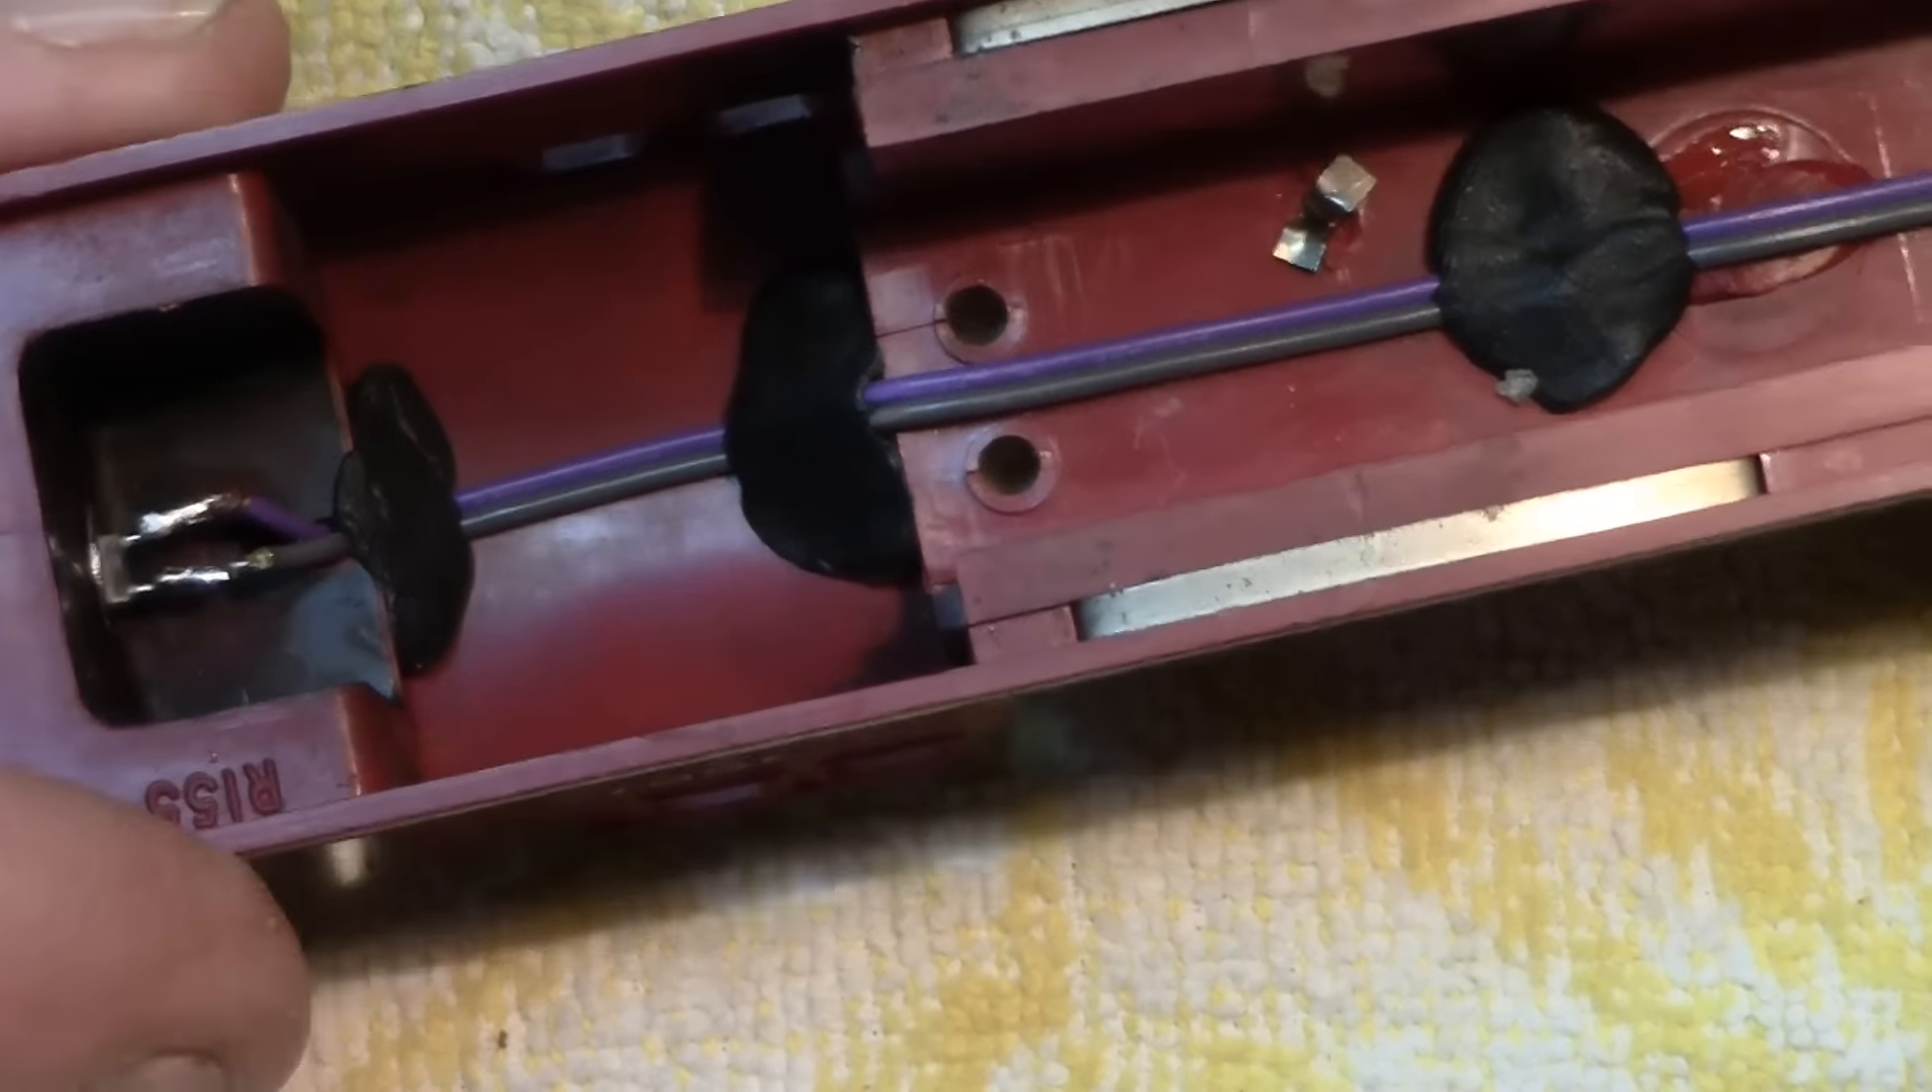You can see i've got some more black tack there holding it to the center and another piece there holding it to the center.